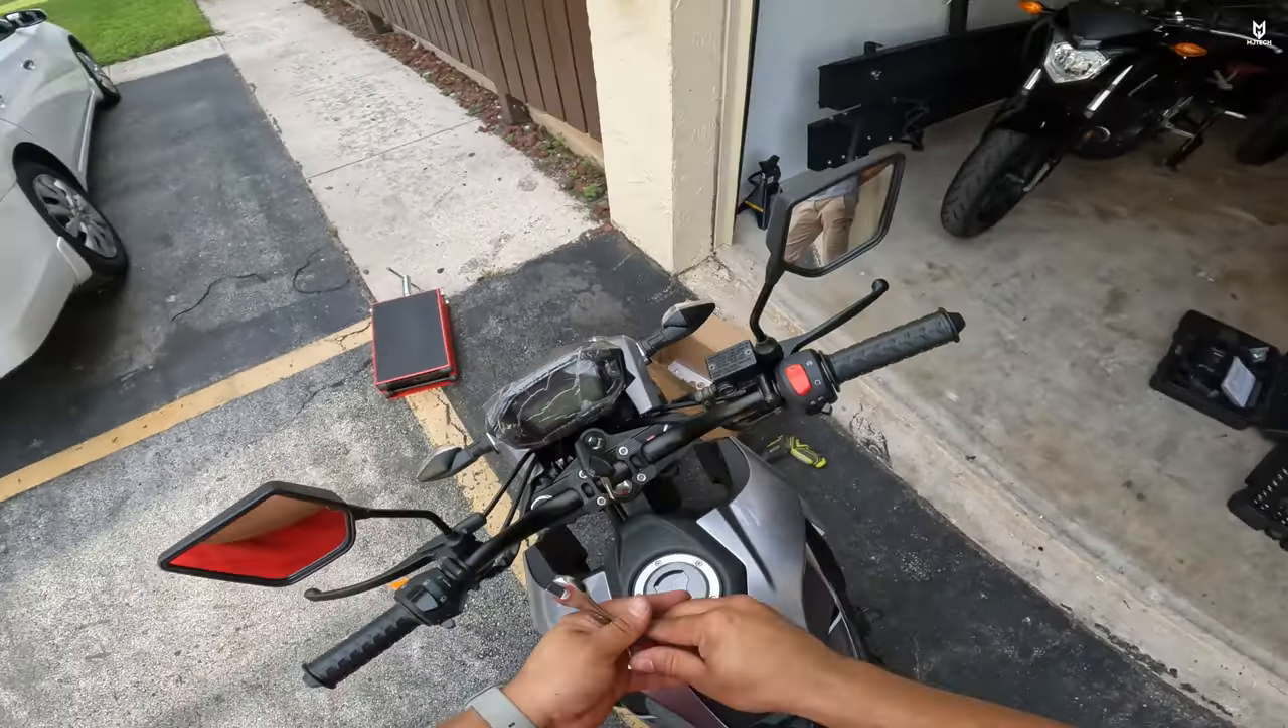There we go we got the mirrors done guys.